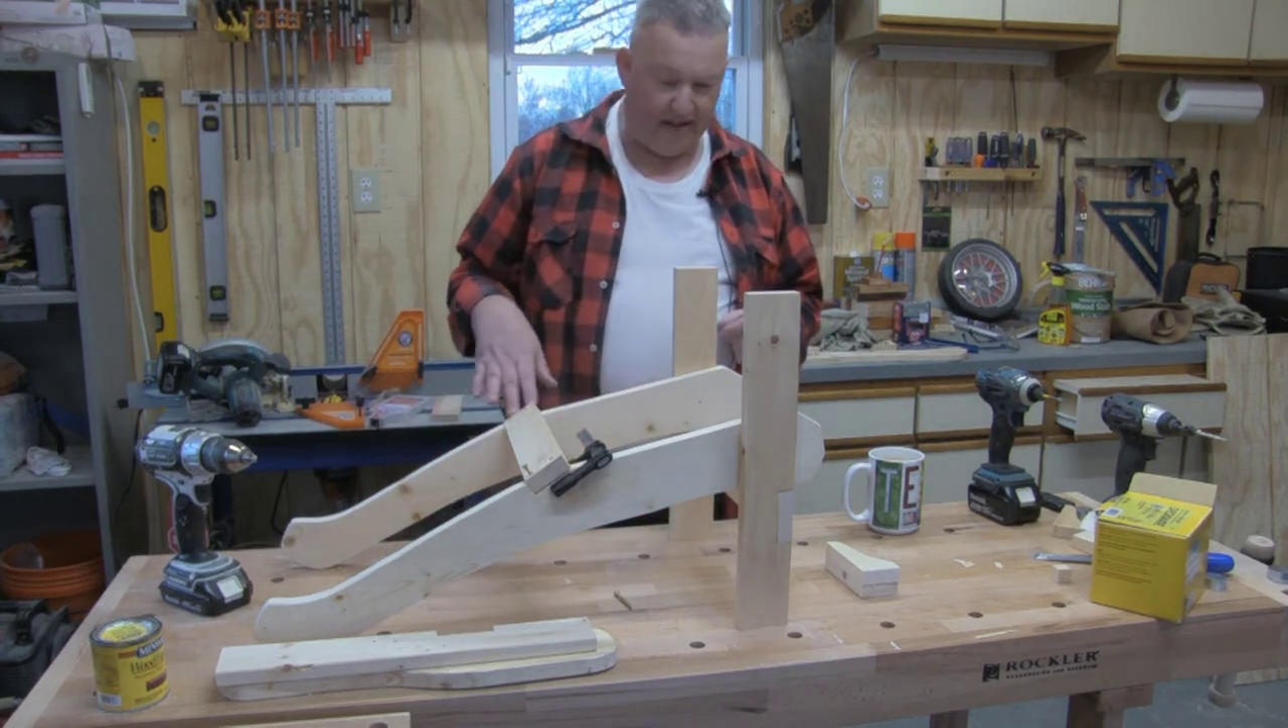I've kind of got the basic frame together and this doesn't look too bad.